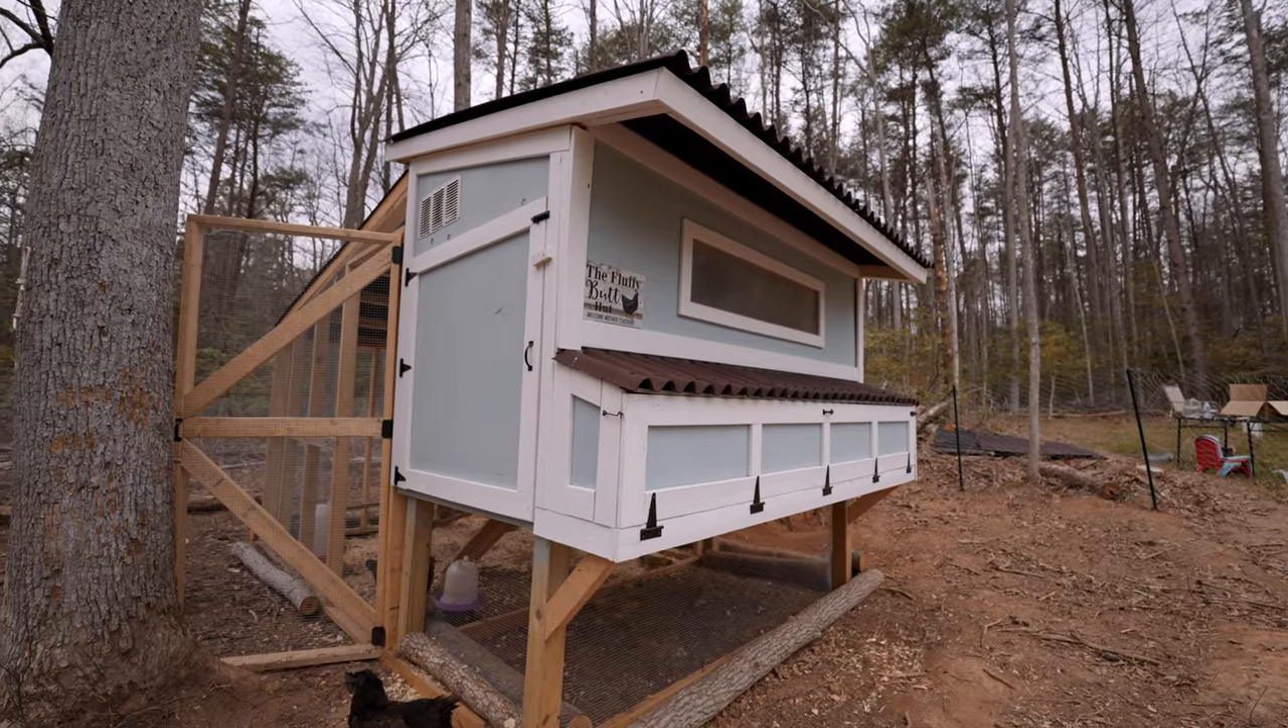With the final pieces of trim and doors installed, it's time for the chickens to enjoy their new coop.